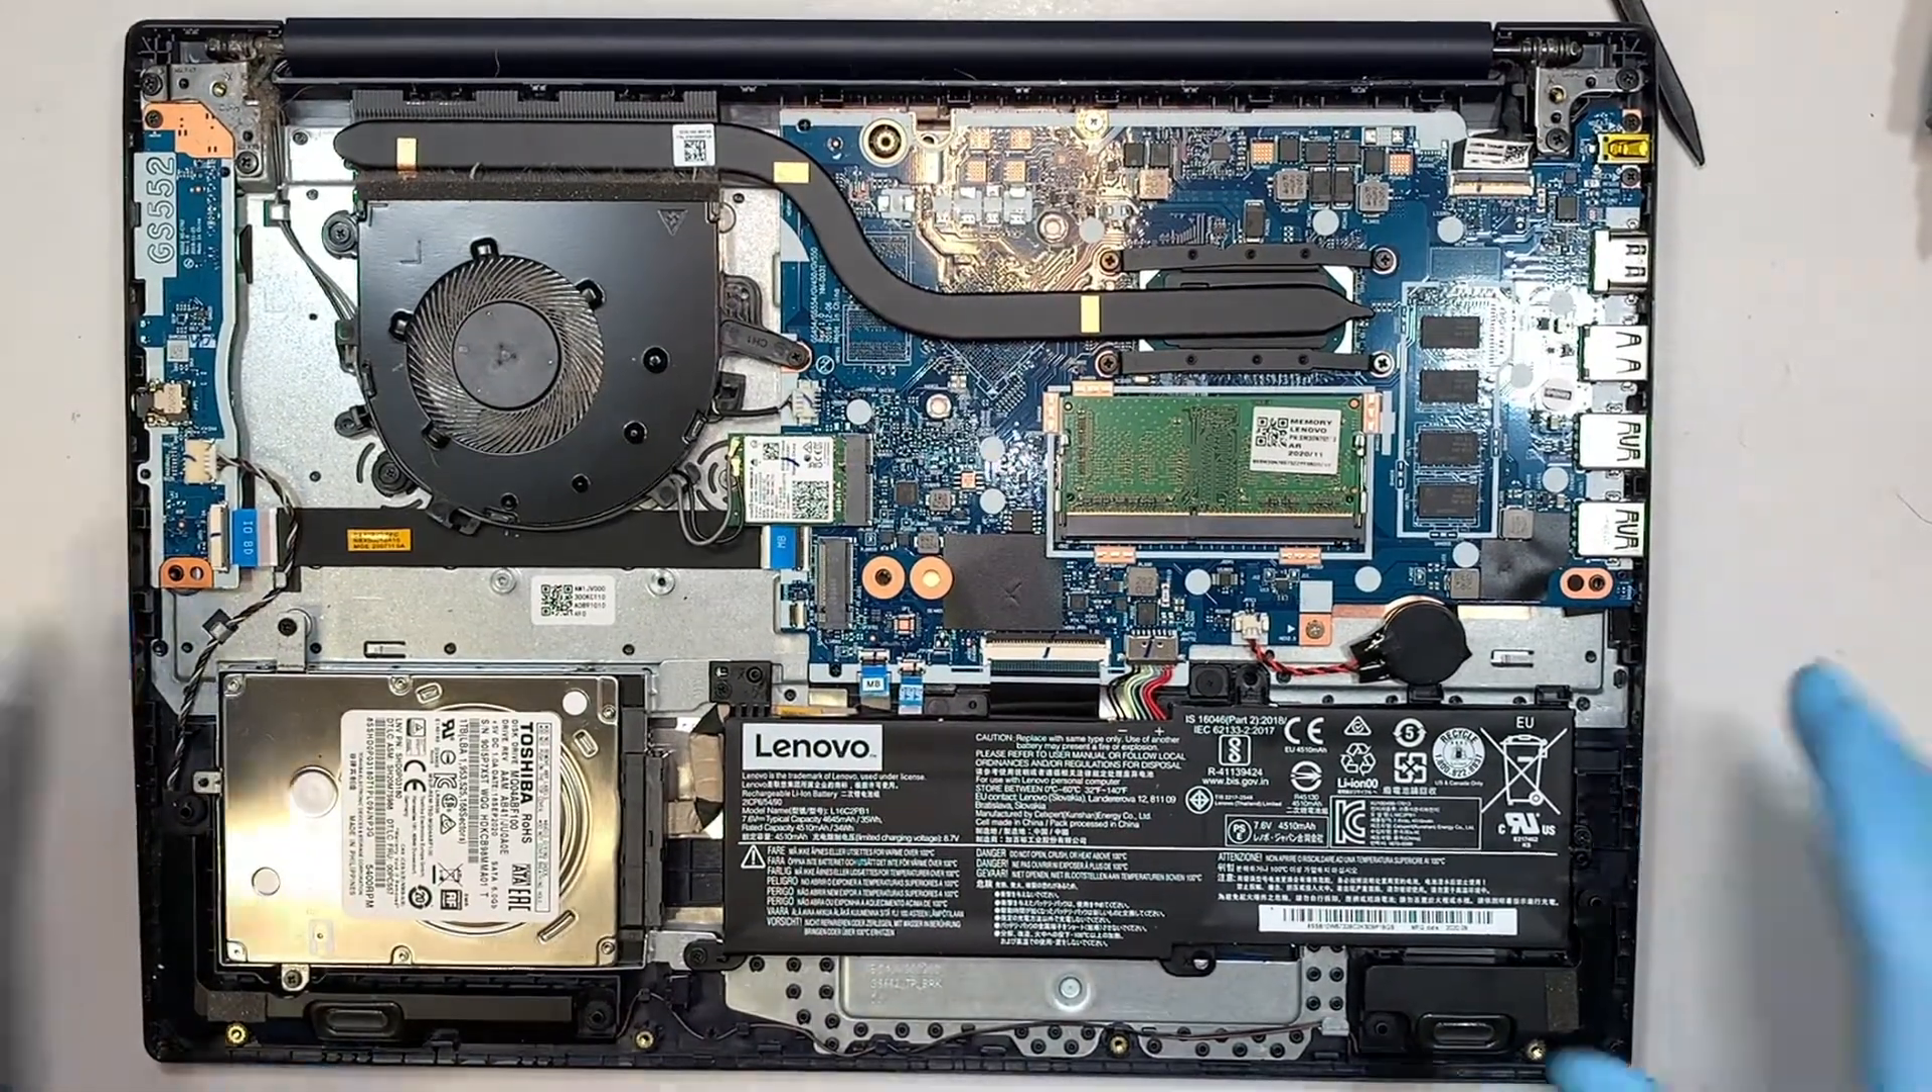Once you have removed the back cover, you can see your entire computer here is being exposed.